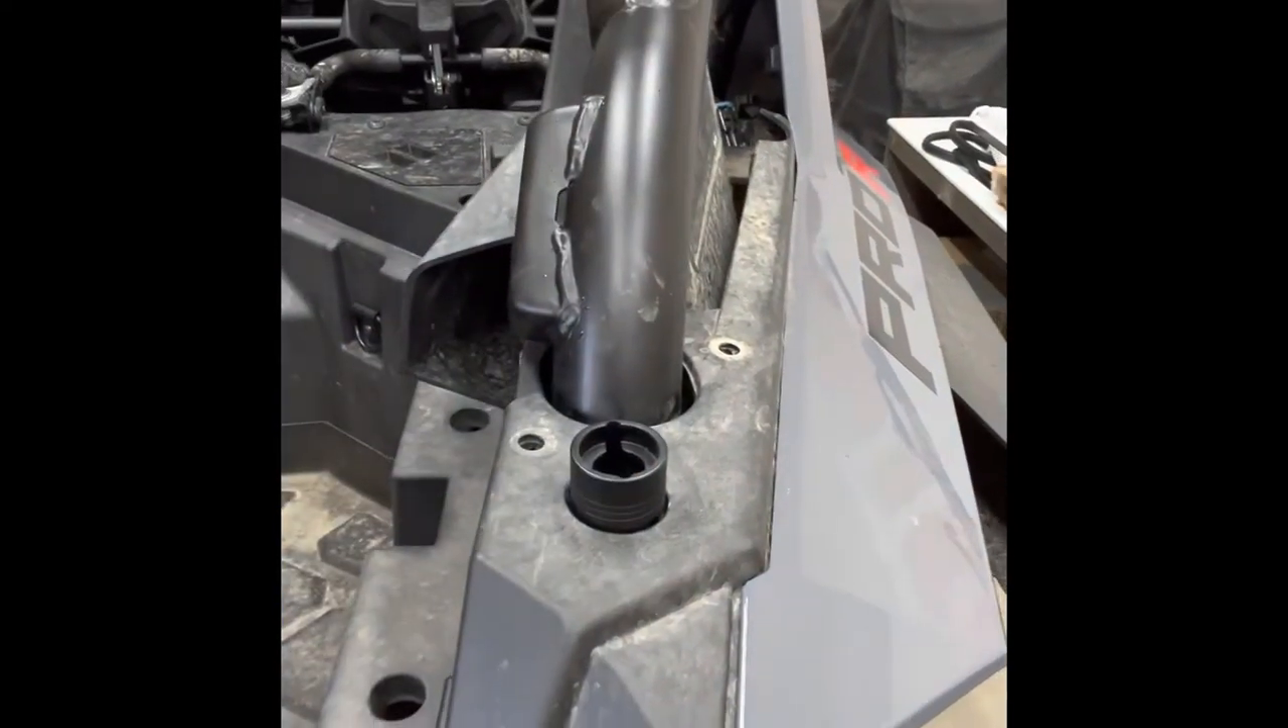Uh, the first thing is, uh, right here, you can already see, I already got one of the quick disconnect, uh, pieces mounted actually to the frame.